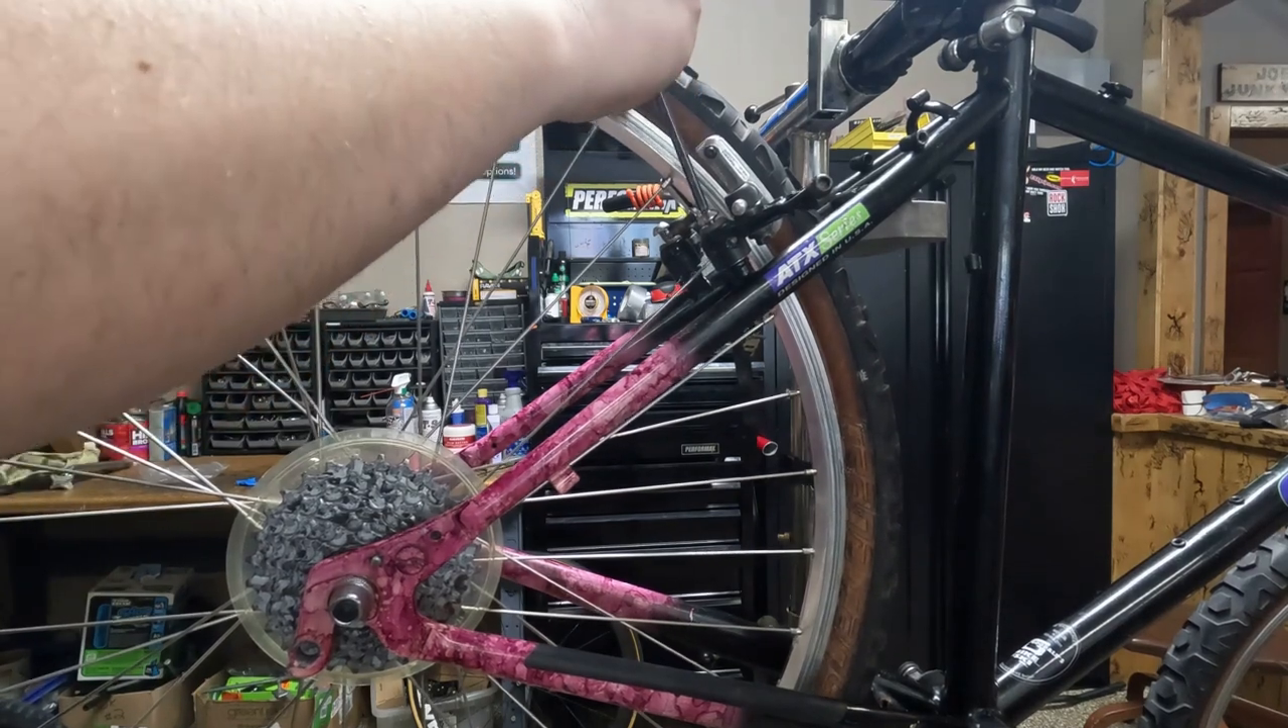Still need to take the pie plate off this rear wheel.